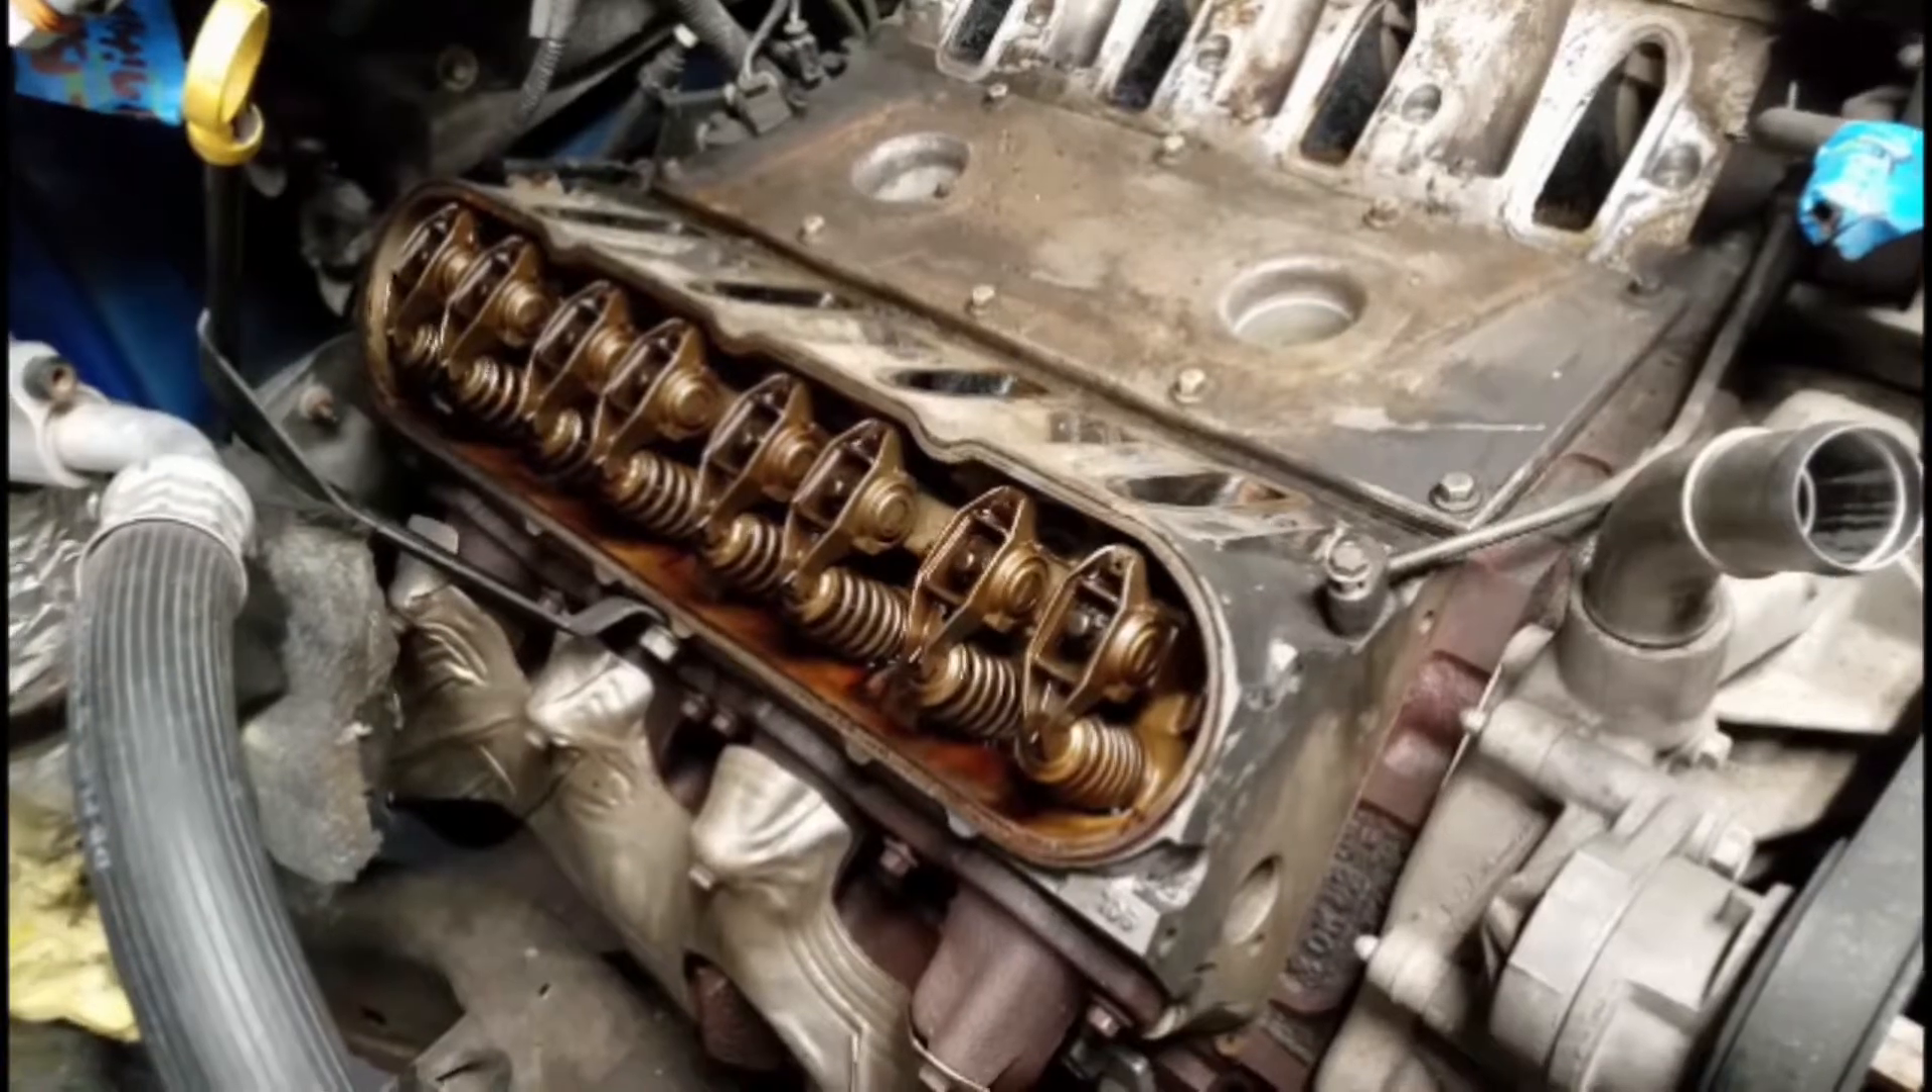I don't know why I was saying cylinder cap all day, but valve covers are off.